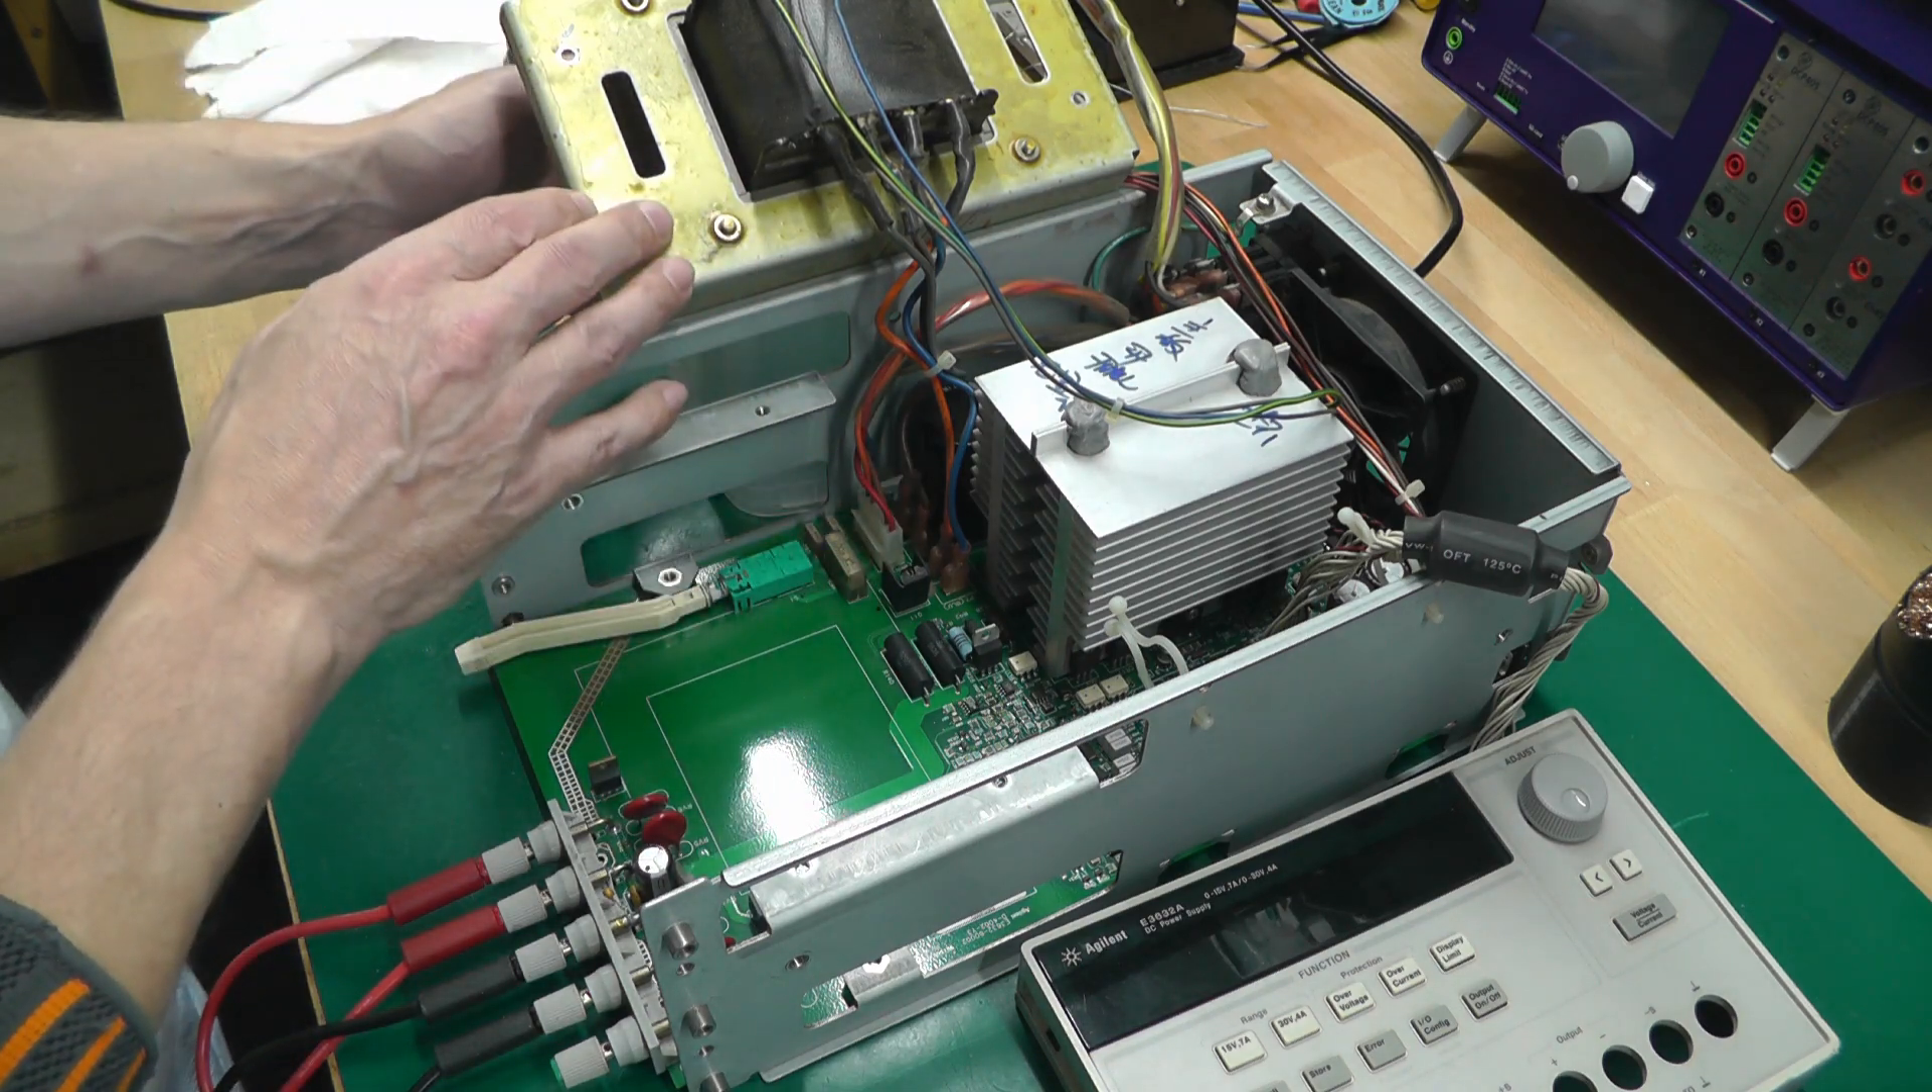Okay I've disassembled the power supply. But it's still intact. It's still all wired up.